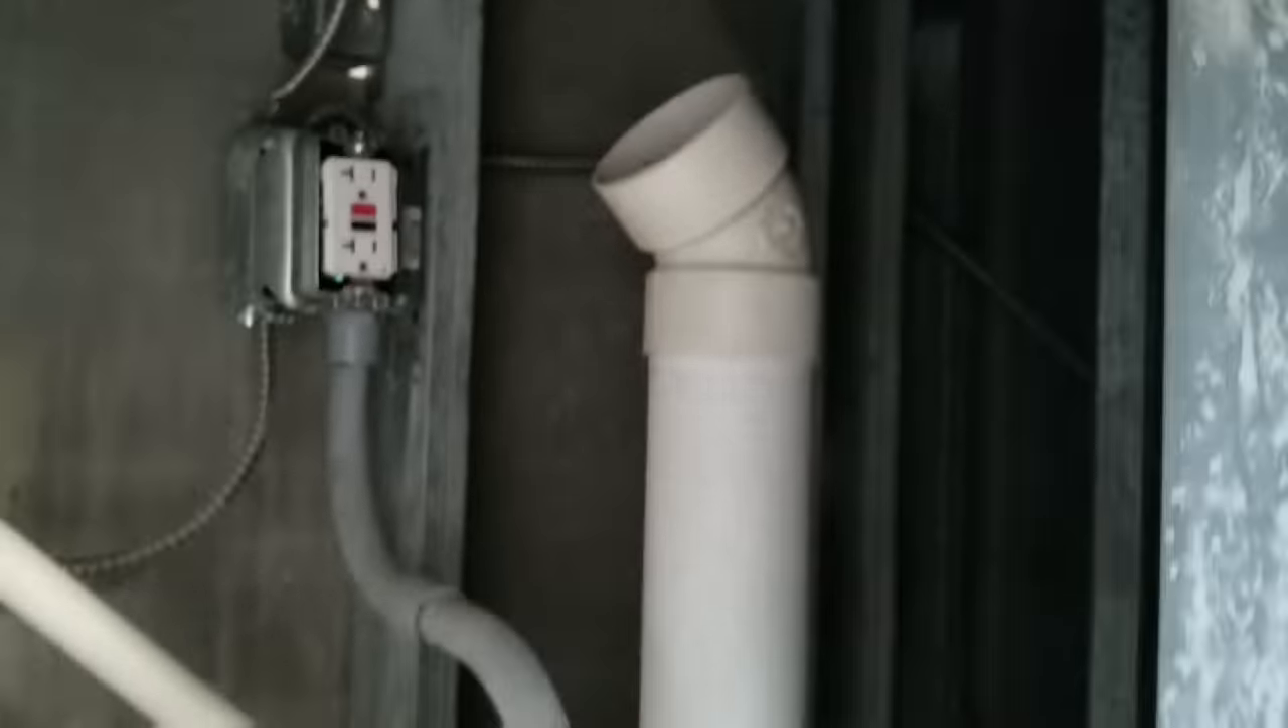I have my GFCI. I still need to get a cover for that.